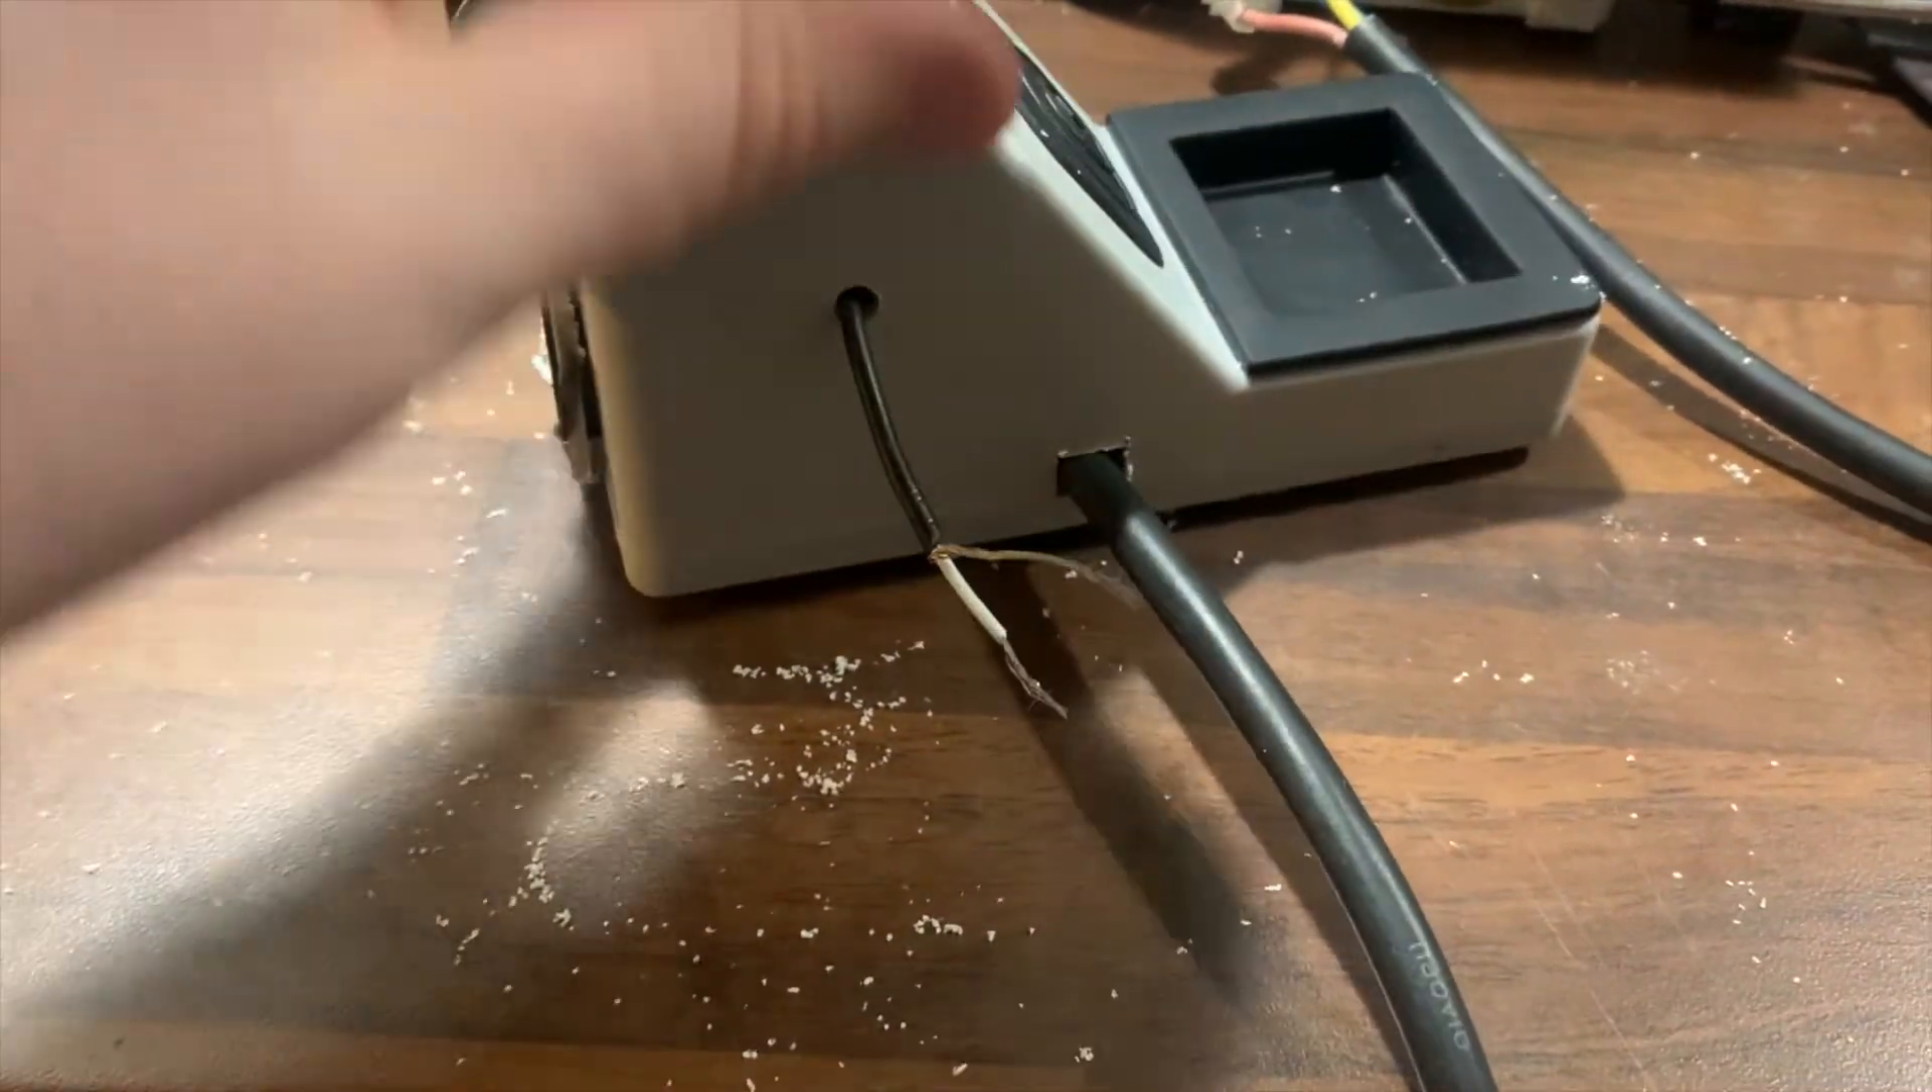I've run the cable from here, all the way to the stand, and in the side there, I've got the cable fed in the side.